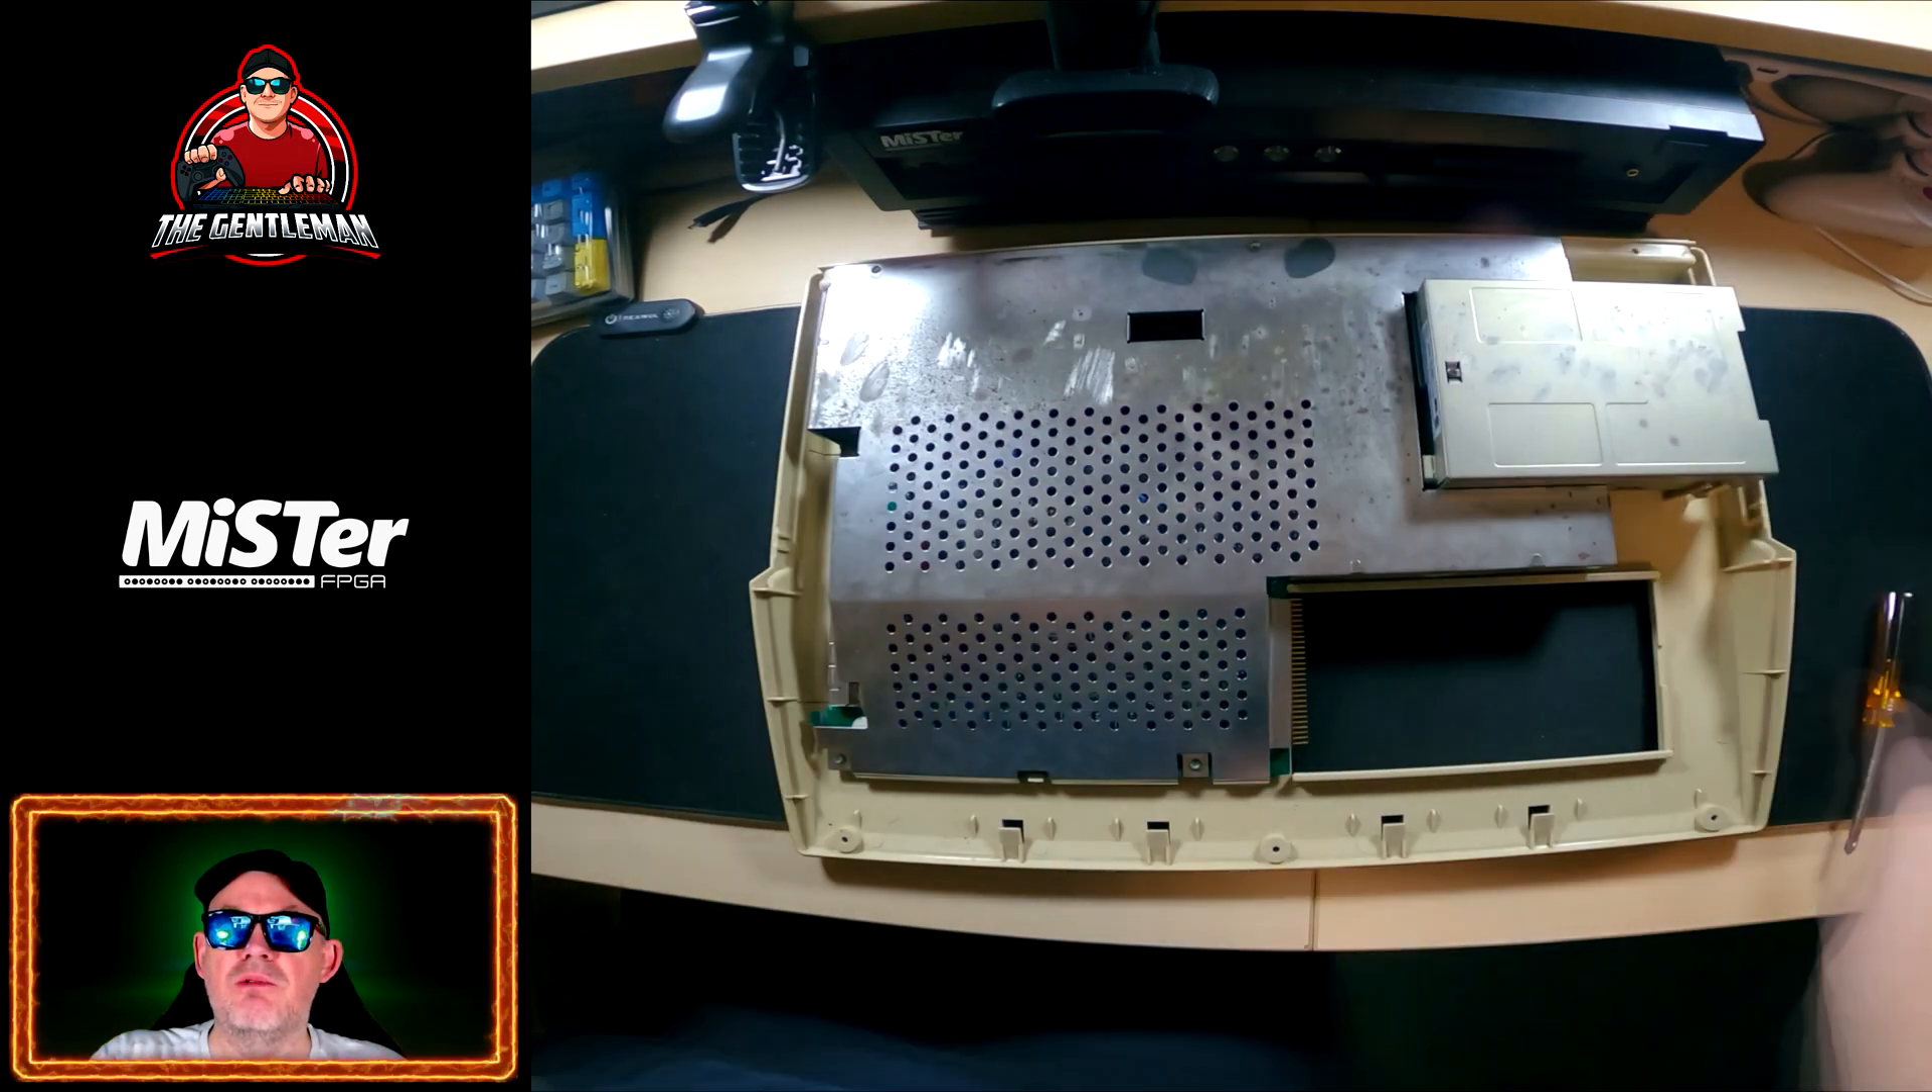I'm slowly and carefully removing out removing the memory expansion board that's not going to be needed anymore and we've simply got the floppy drive to get rid of now and we've got the shielding to get rid of here.